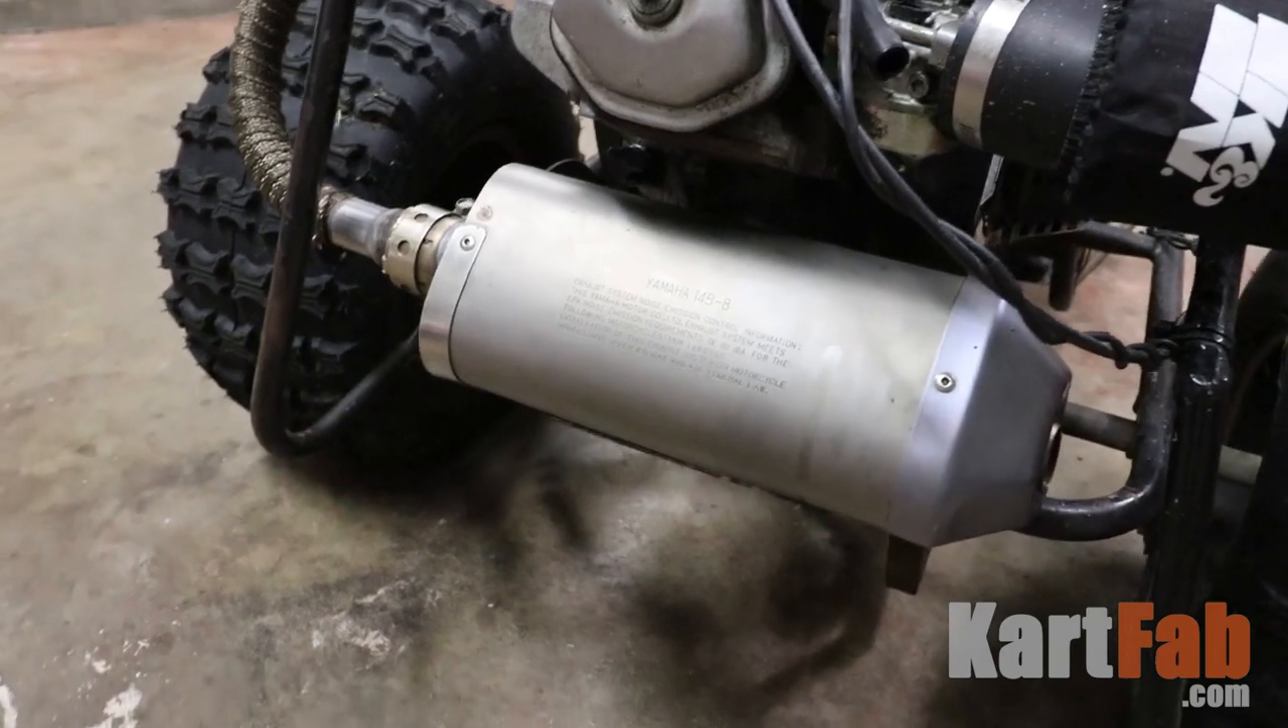Basically we've got the brand new muffler on there.